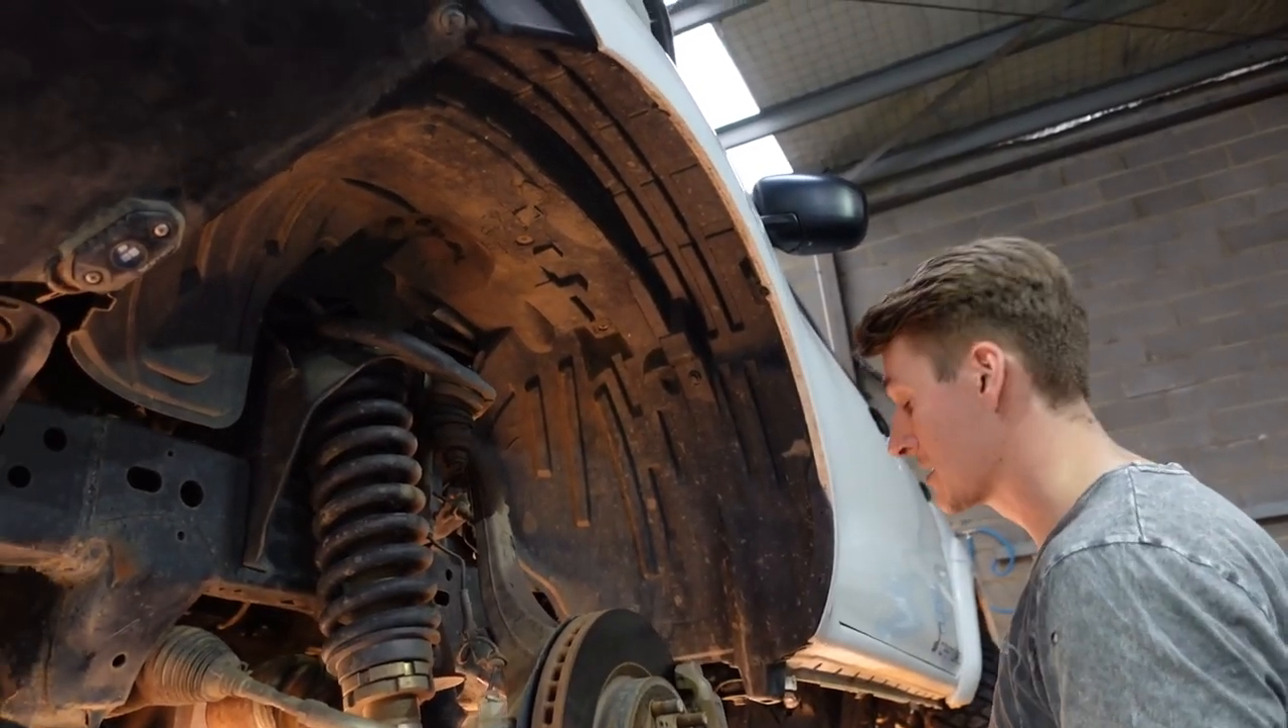So to make the job a little bit easier you can take off your wheel as we've already done and you can take off the inner panel your inner guard panel right here.